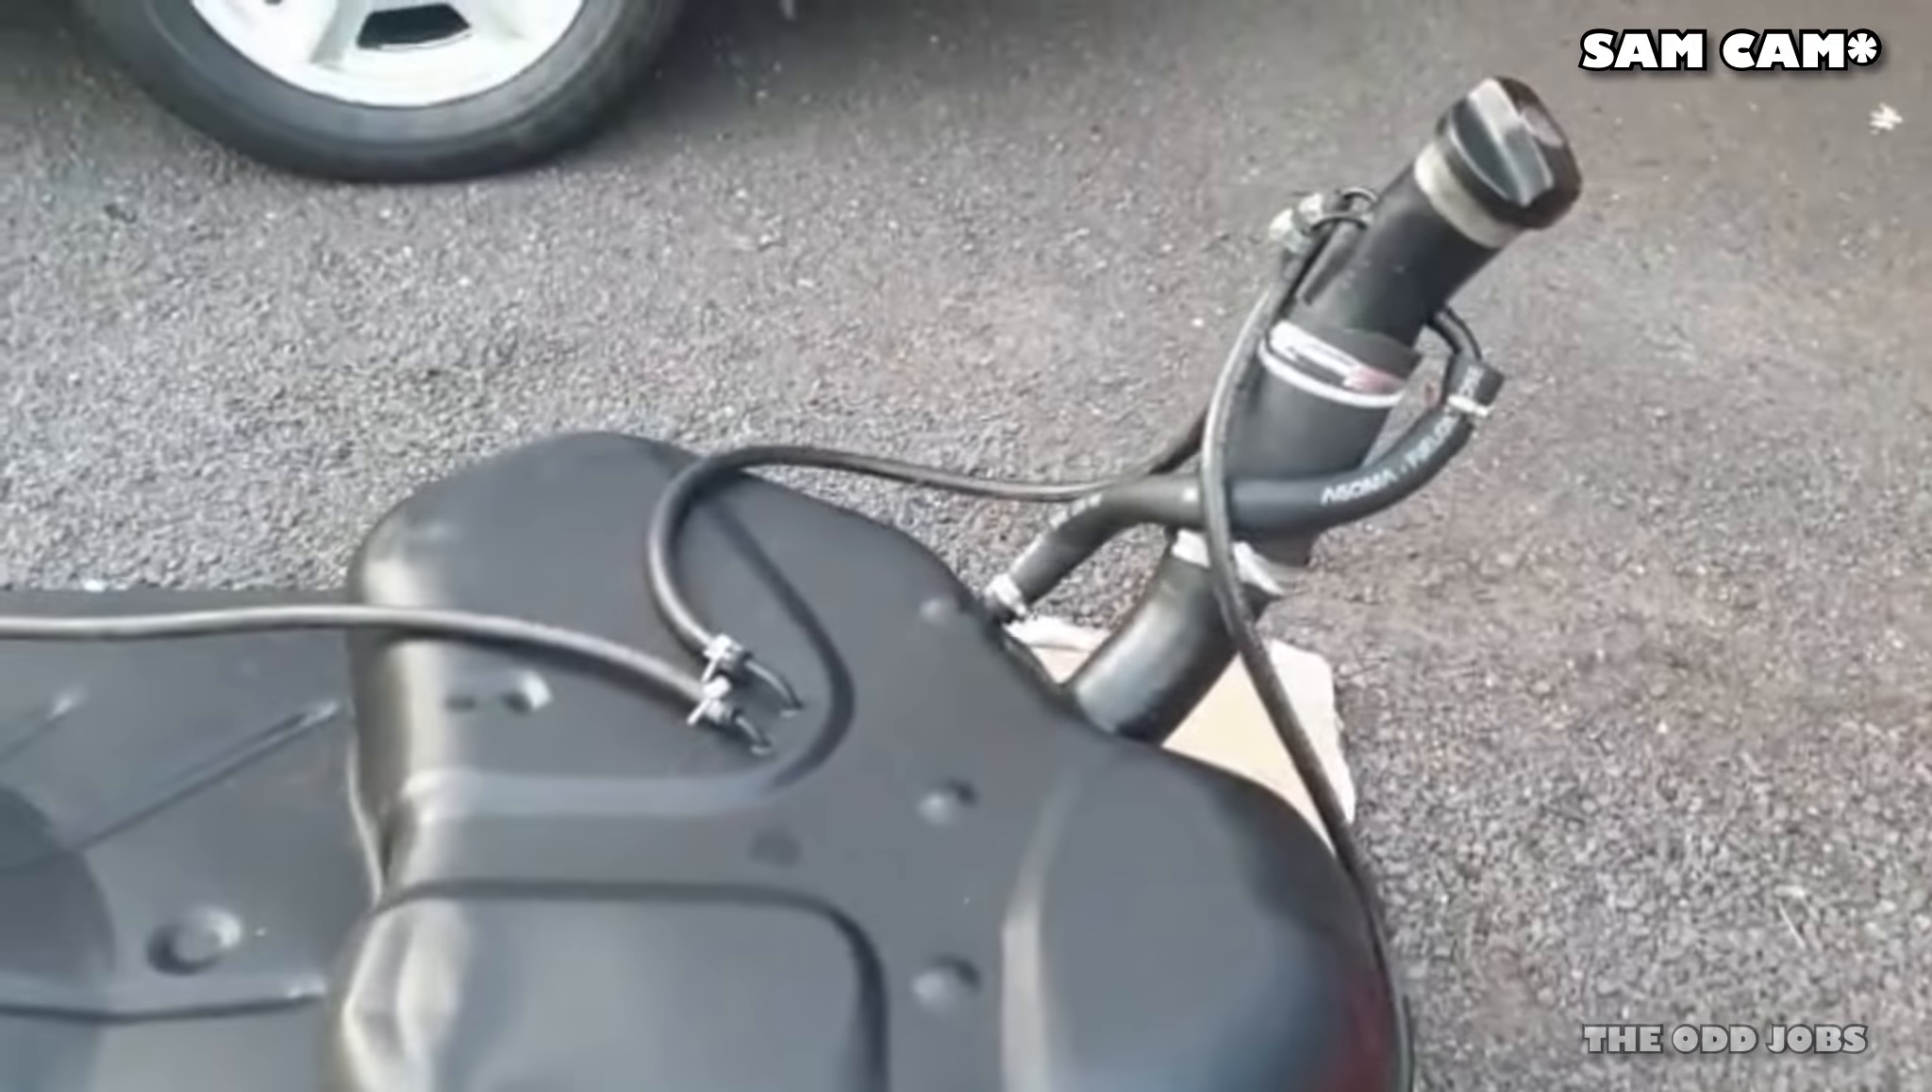Okay, all done. So we've got the big pipe on just there.